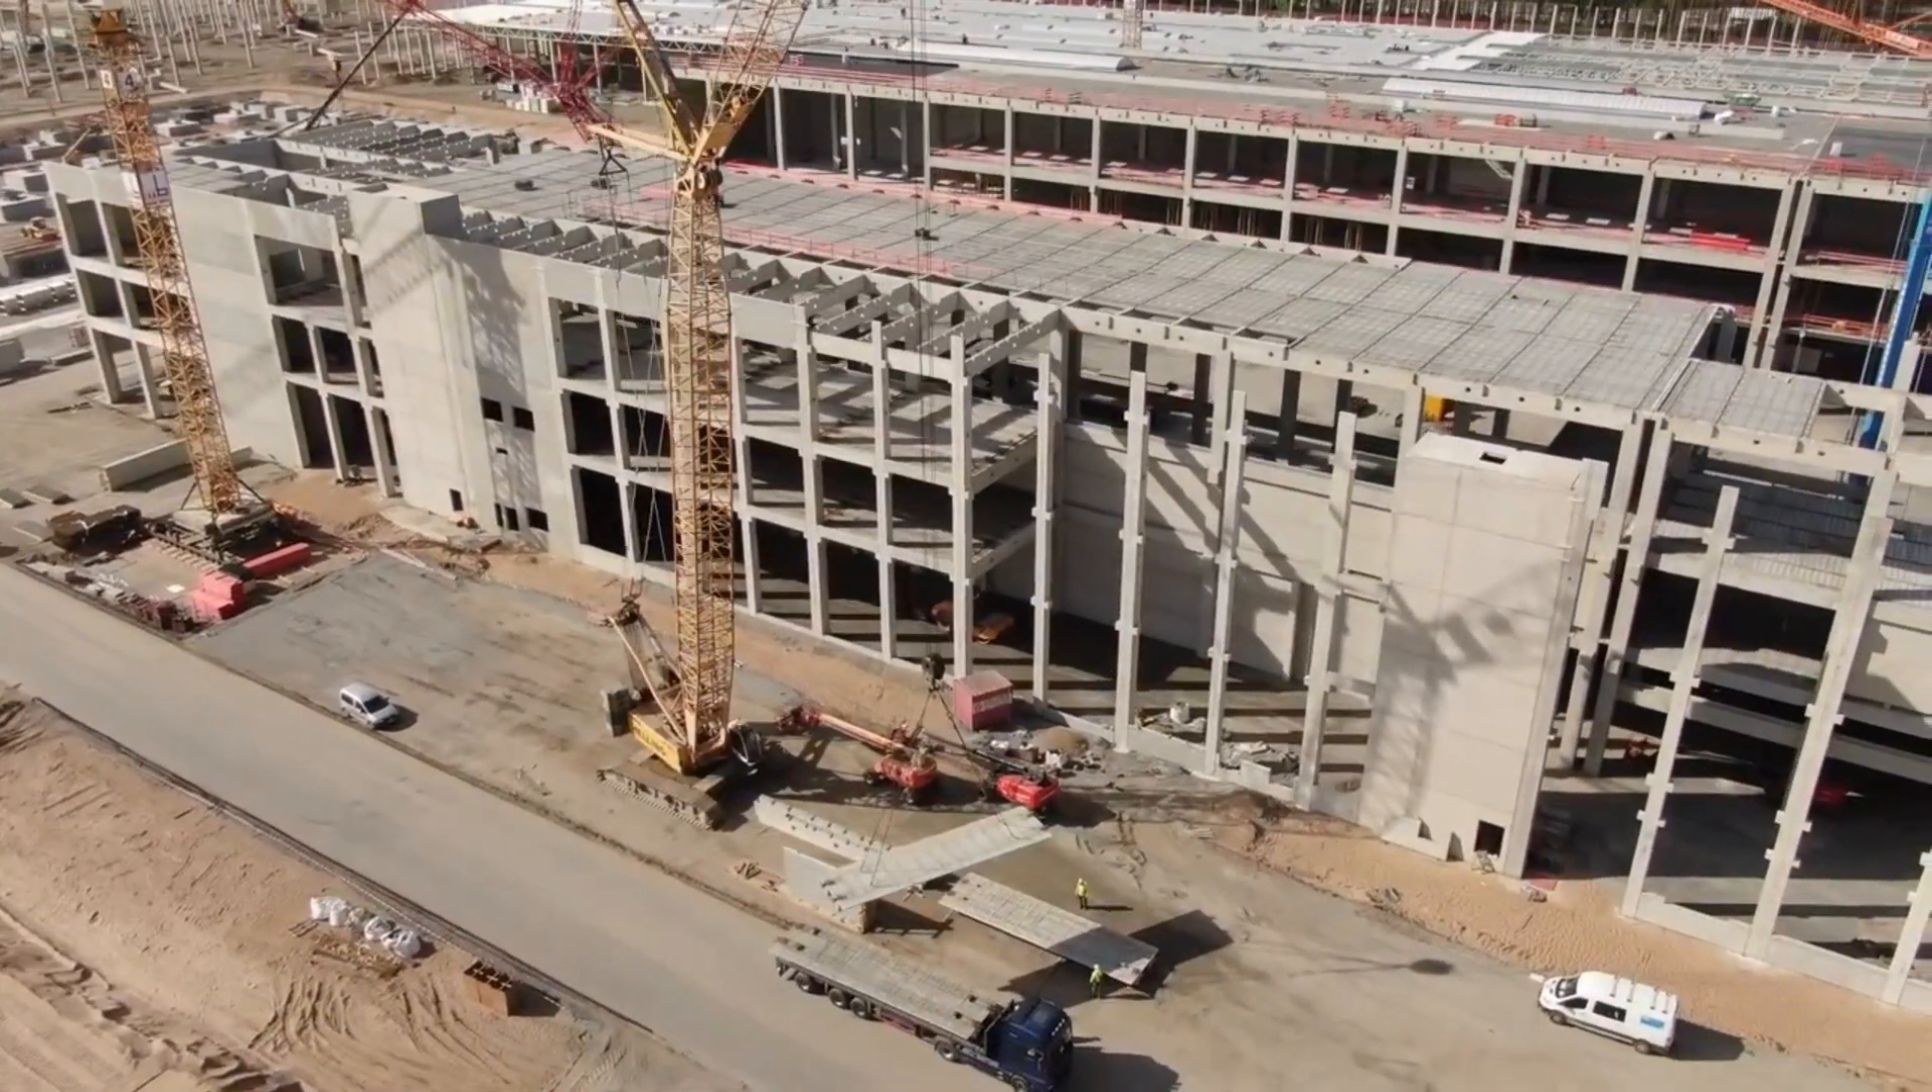All pillars have already been installed and the roof frame is being assembled.